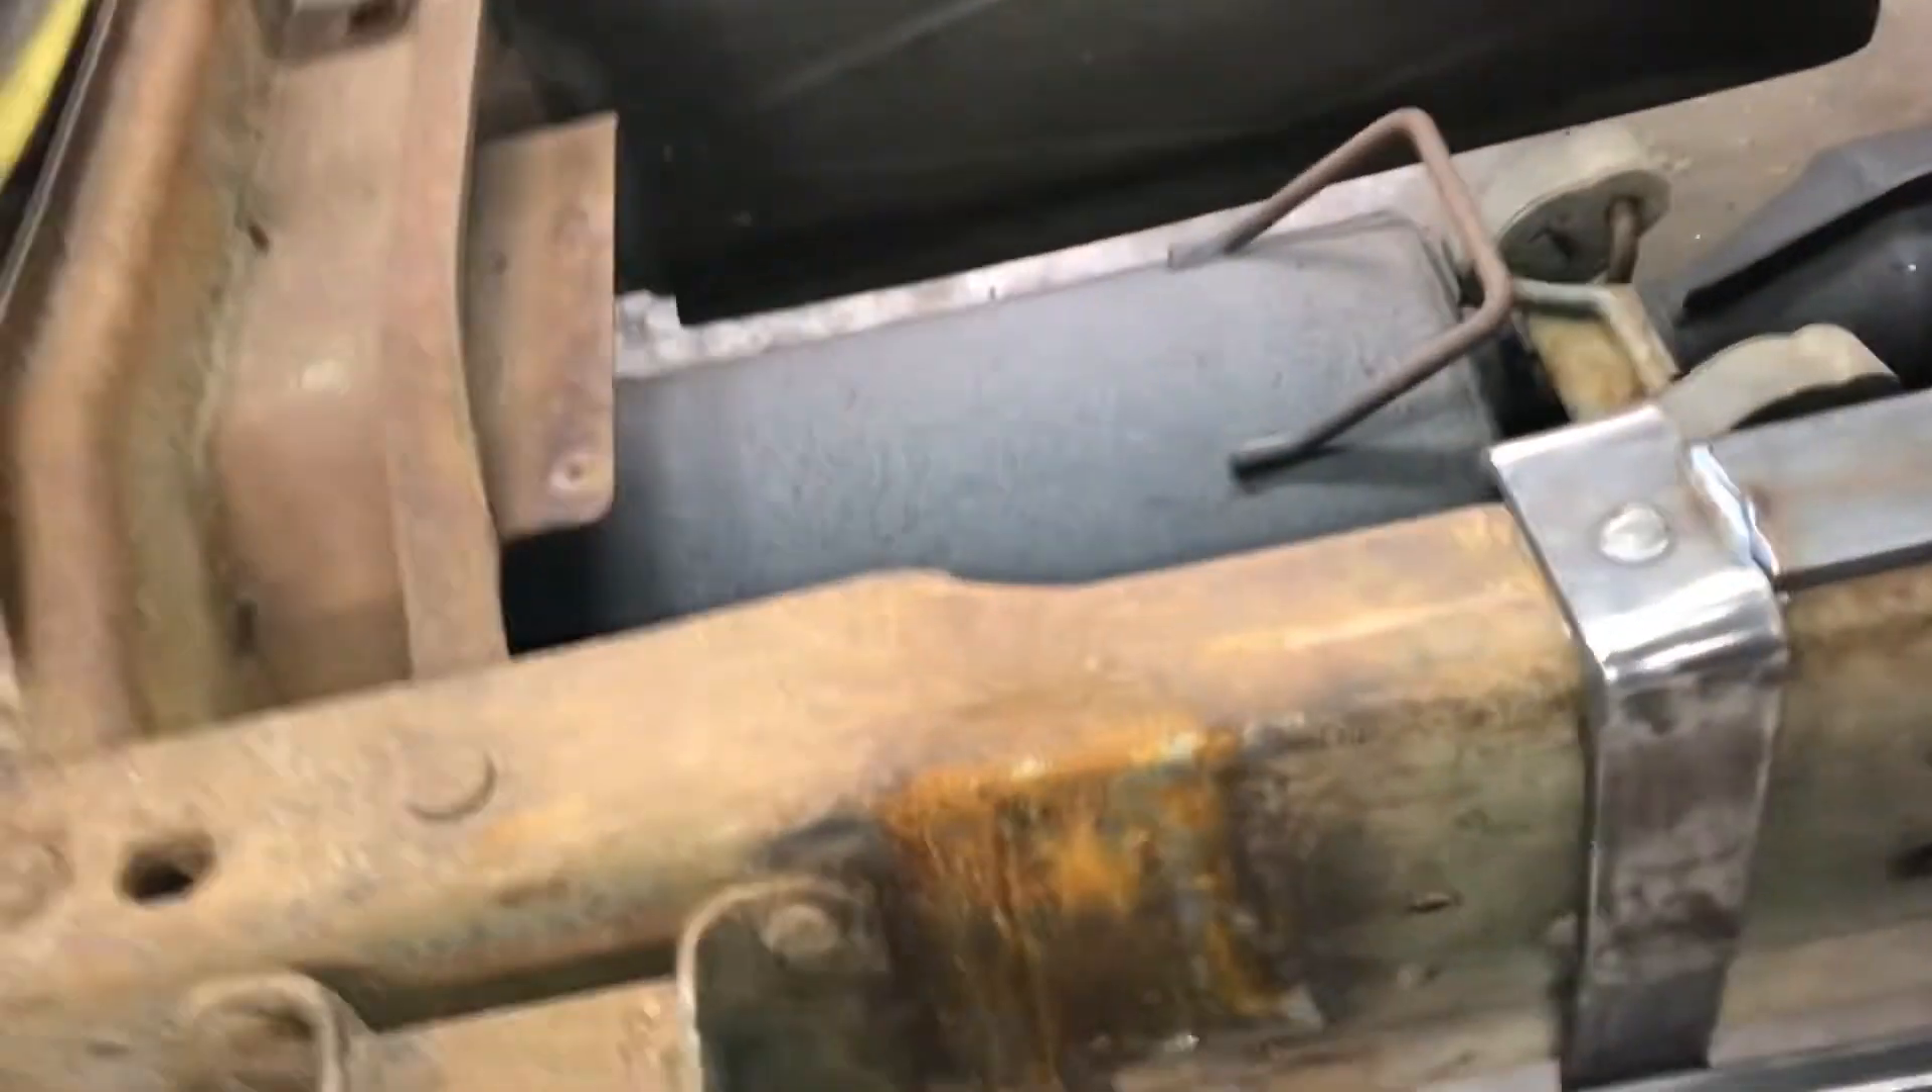I got that piece of strapping across the frame rail.